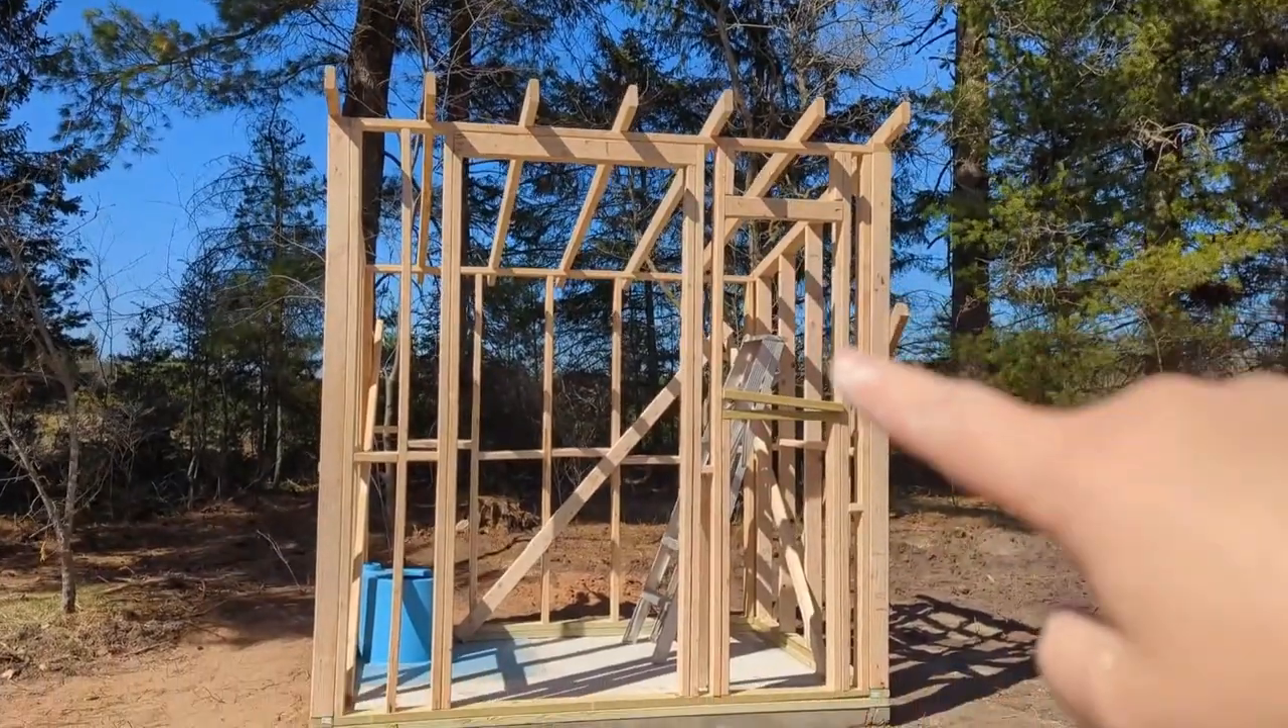So, the walls were up and ready to go in just a few hours.